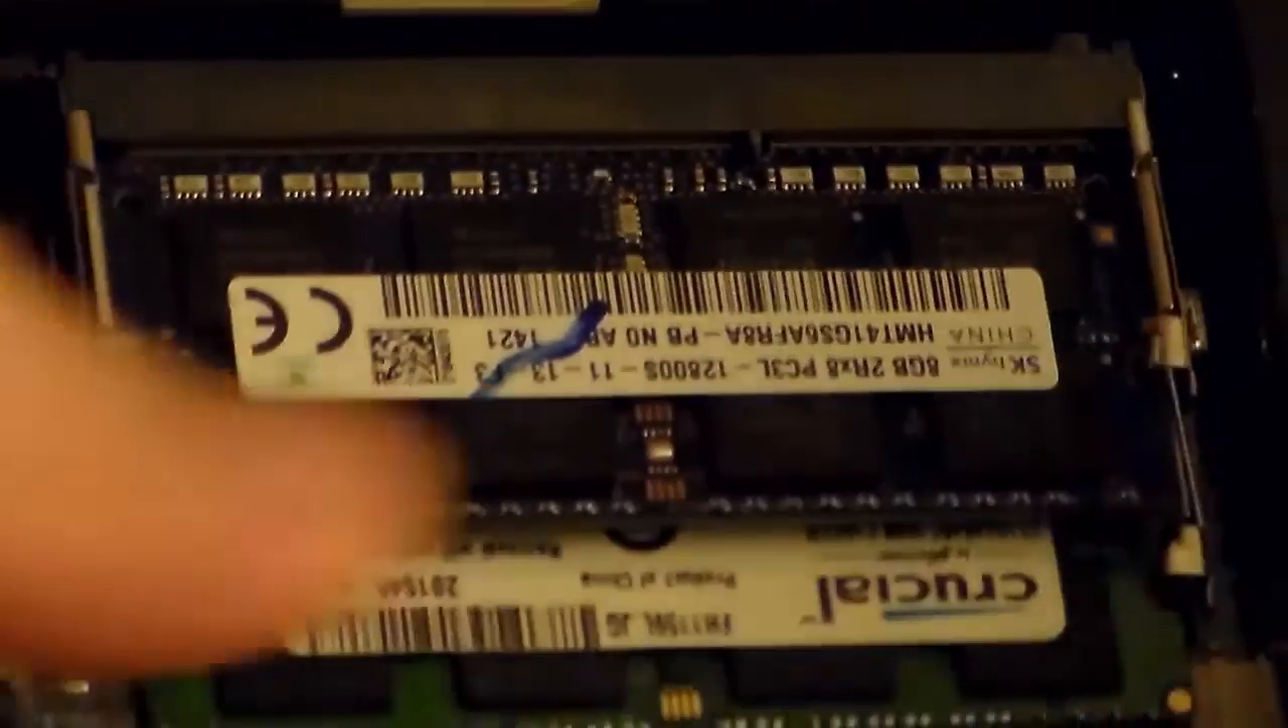That RAM is back in my computer.